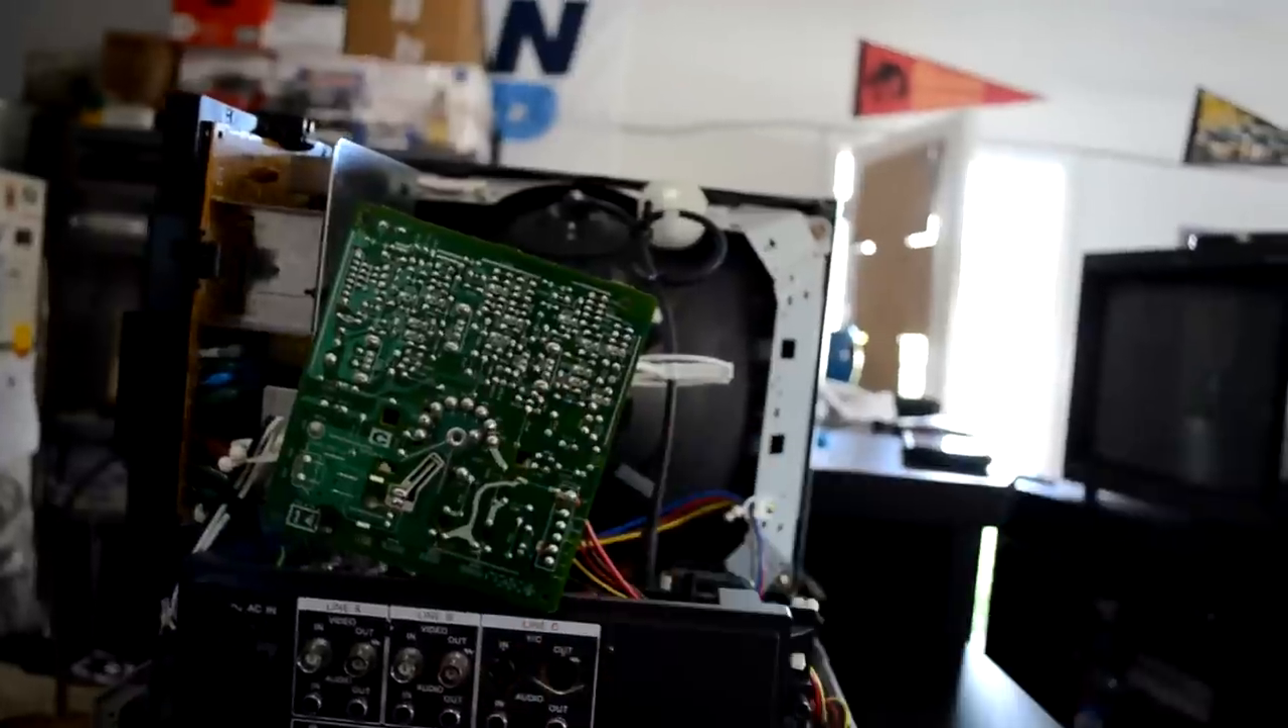First, check out my board on the back of my tube. It is cocked severely to the right.